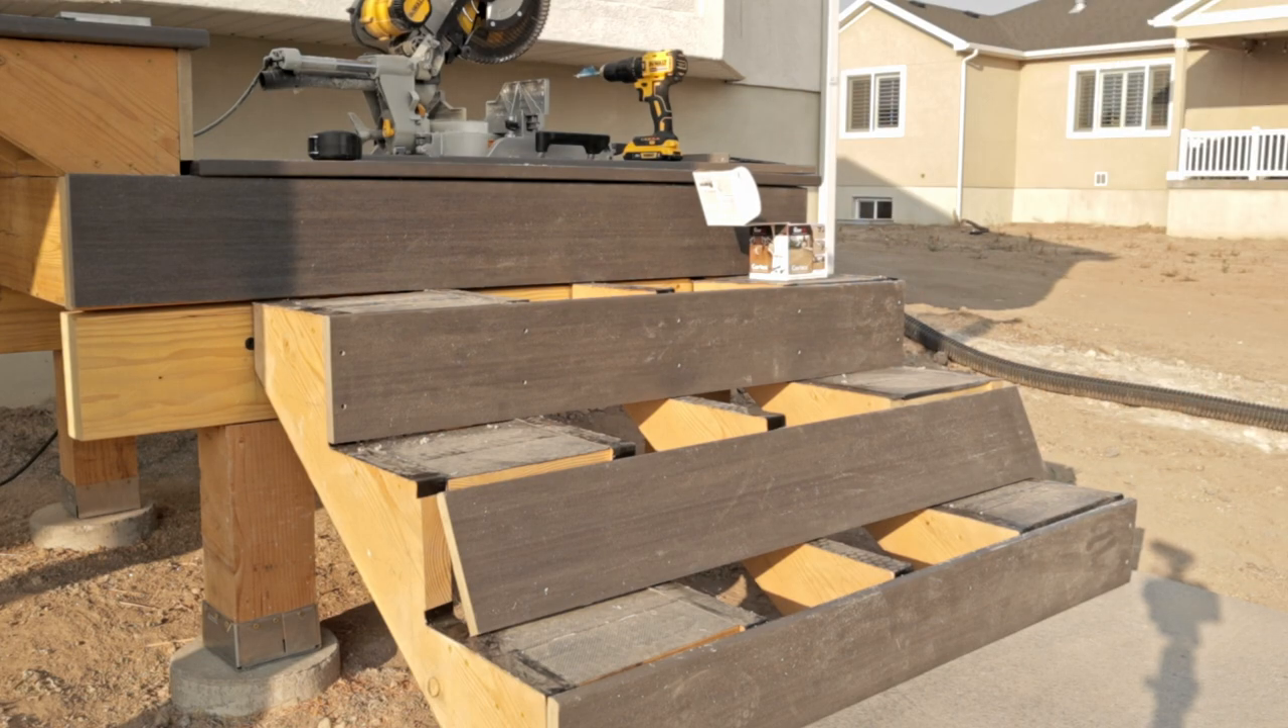As luck would have it my rise was the exact width of these boards so I had no trimming to do.